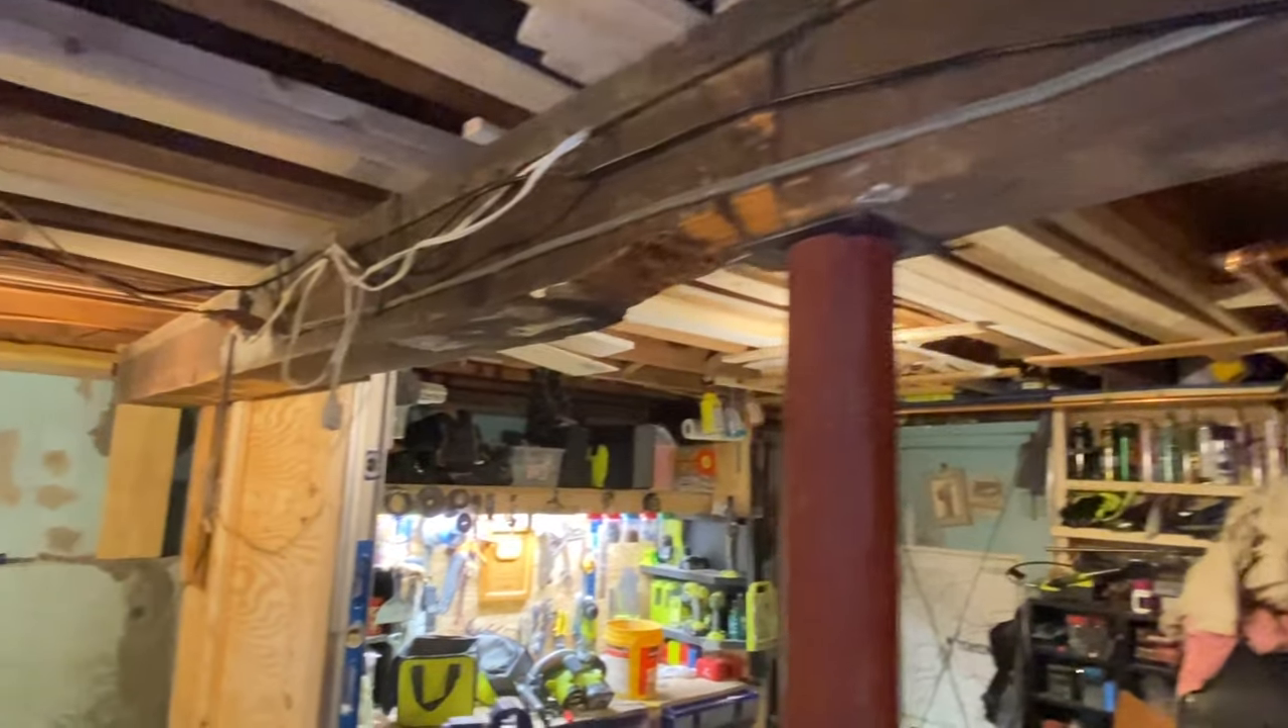Okay, we got the temporary column out, and we got the permanent column in there.